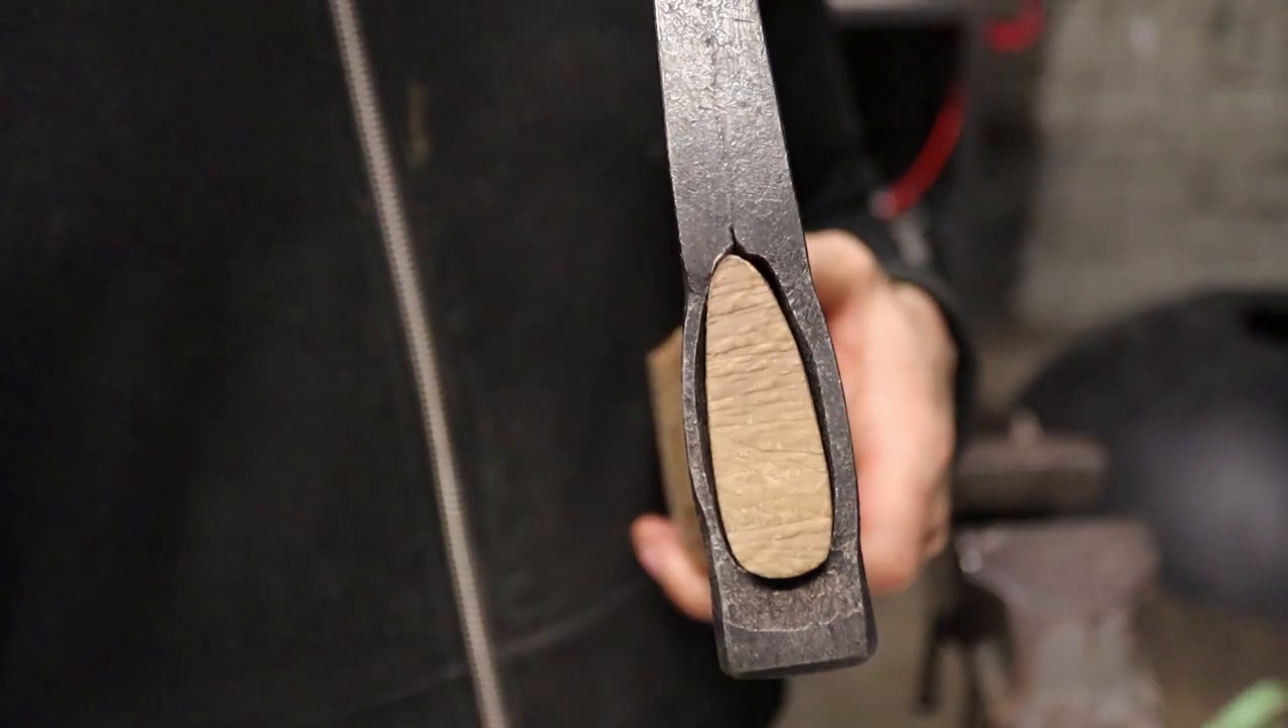You can see due to the slight hourglass shape of the eye we have some gaps here.